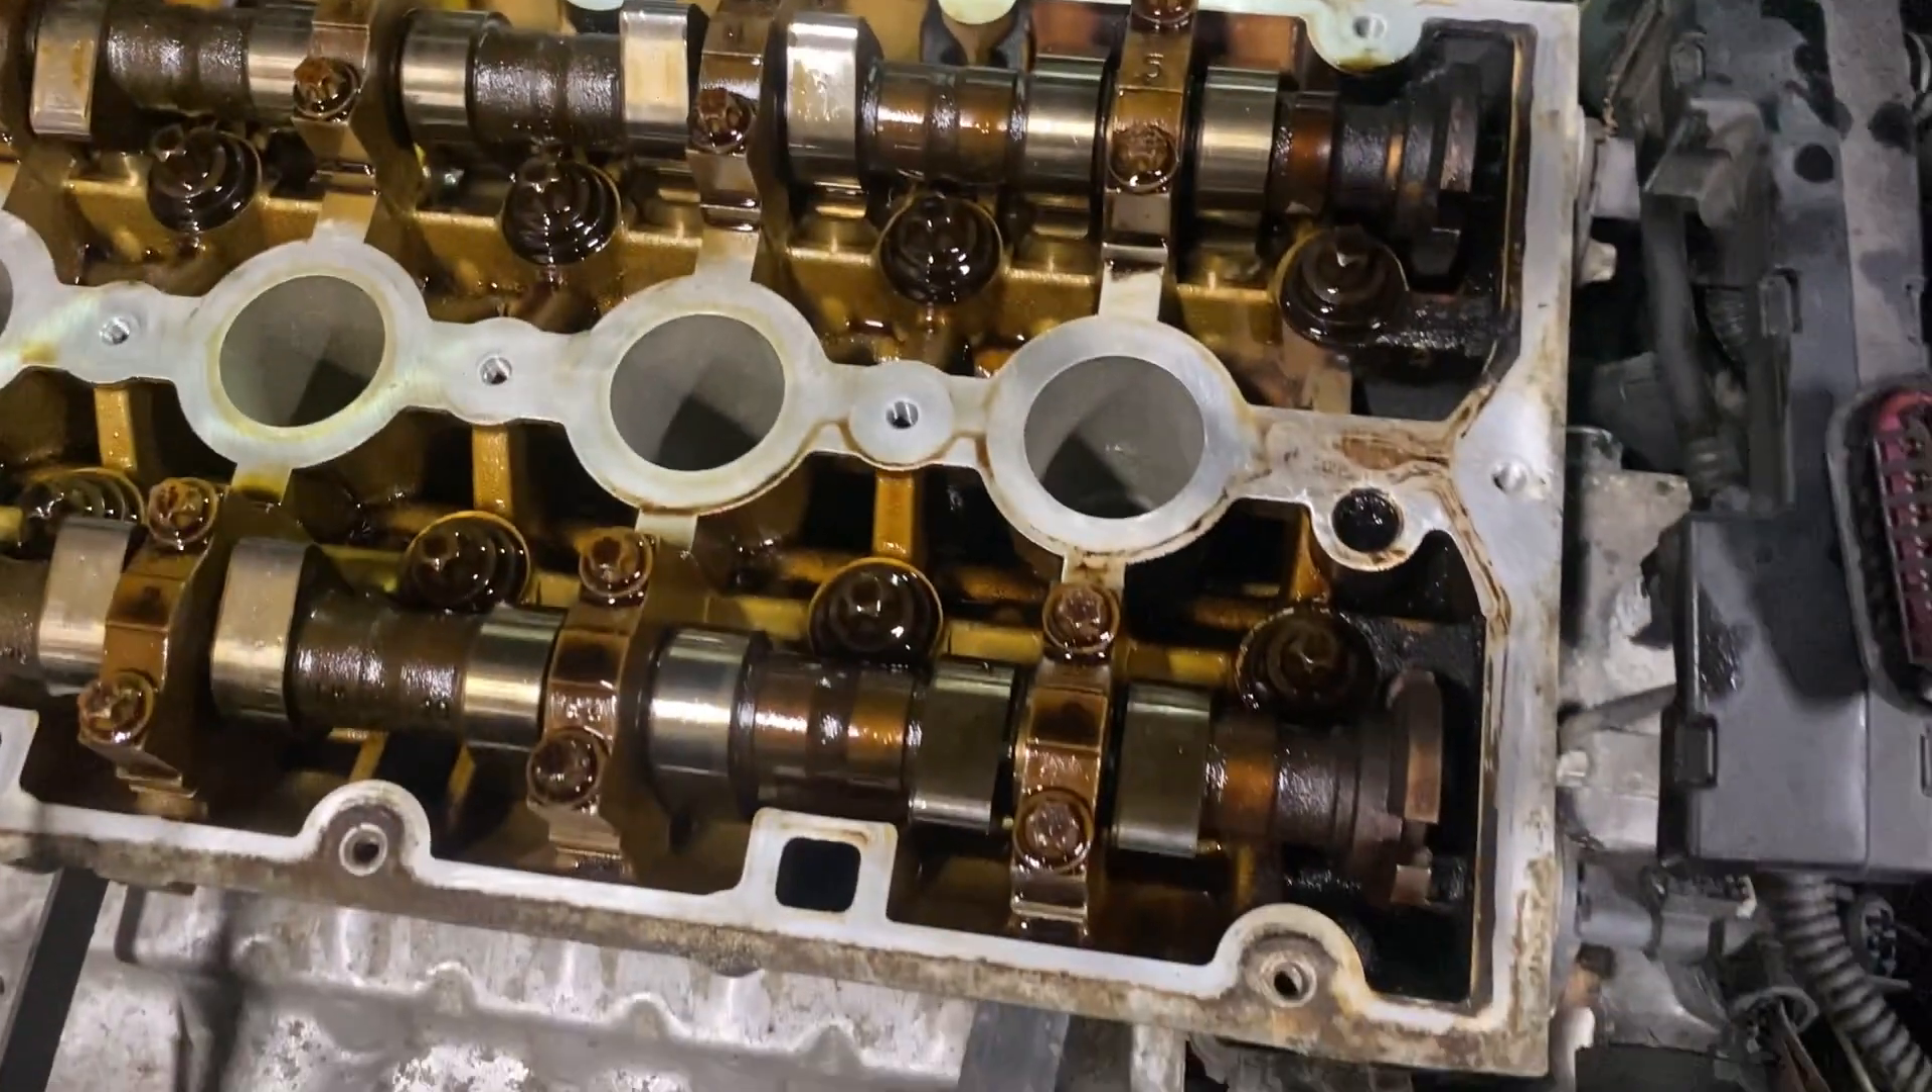Okay, now that we have the valve cover removed, I took and I cleaned everything up.